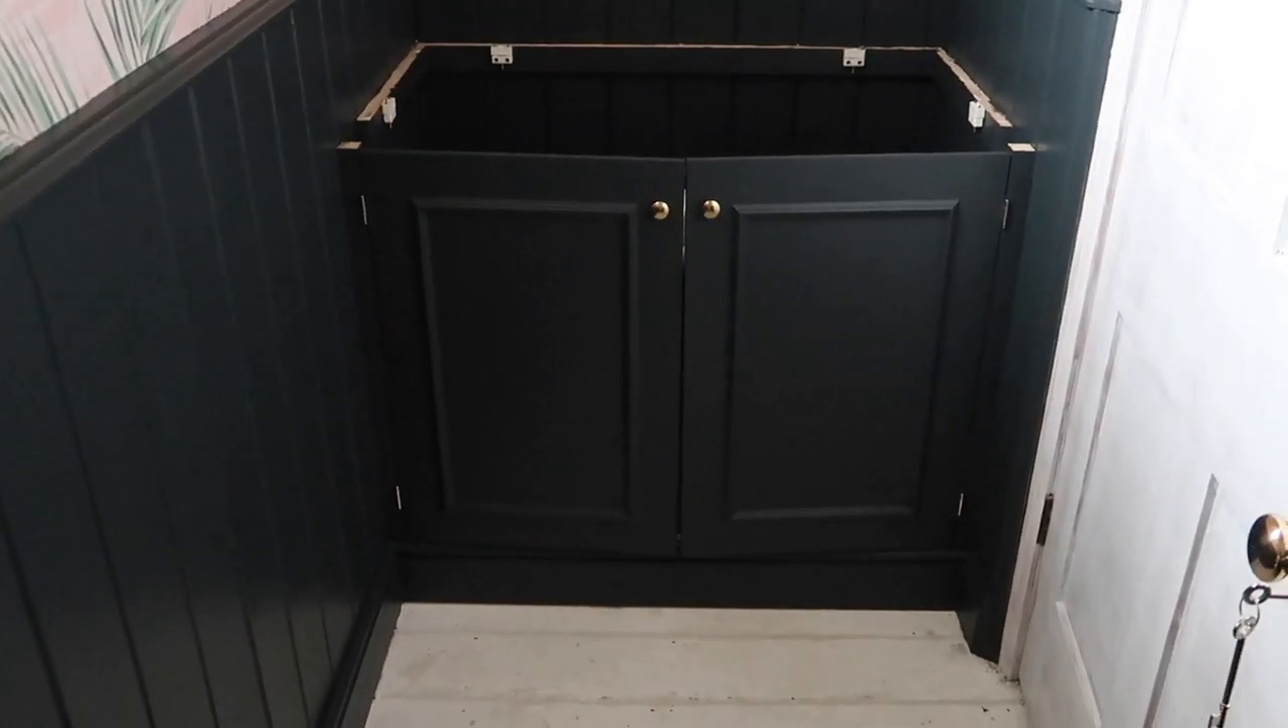When everything was dry, I installed the doors. They are all done and it looks amazing.